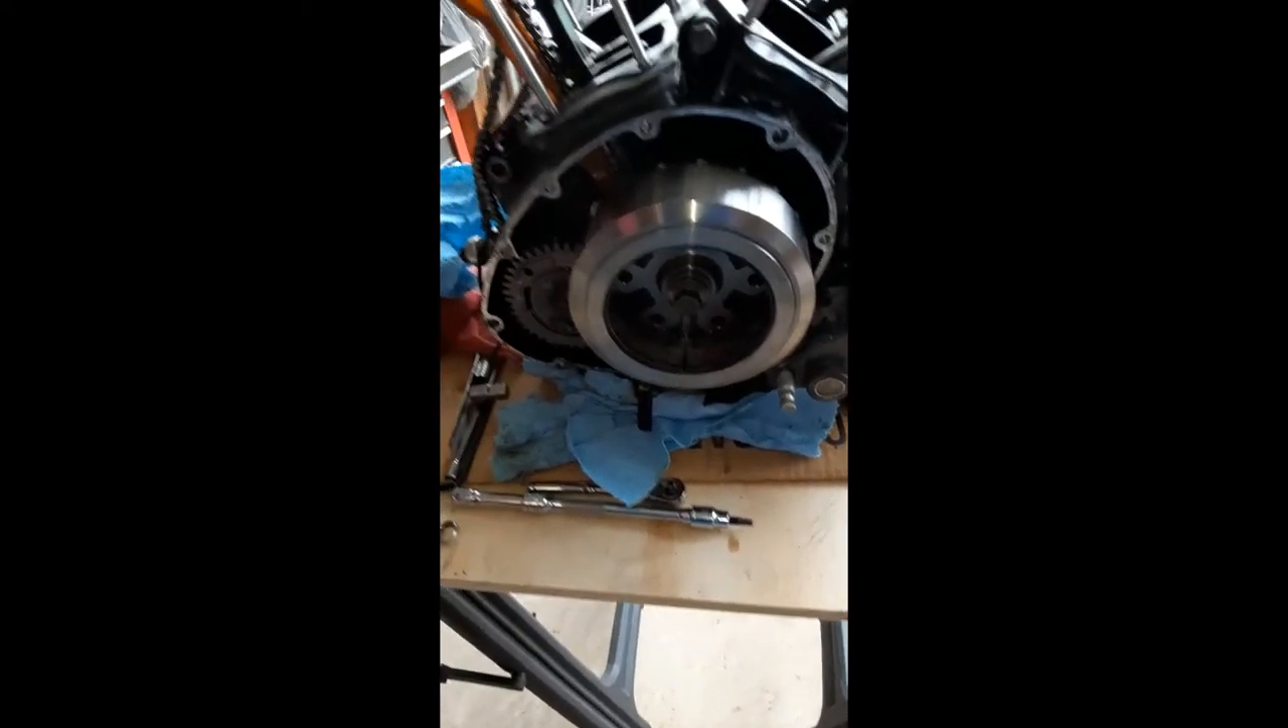Okay the rotor cover is off there's the beautiful rotor.